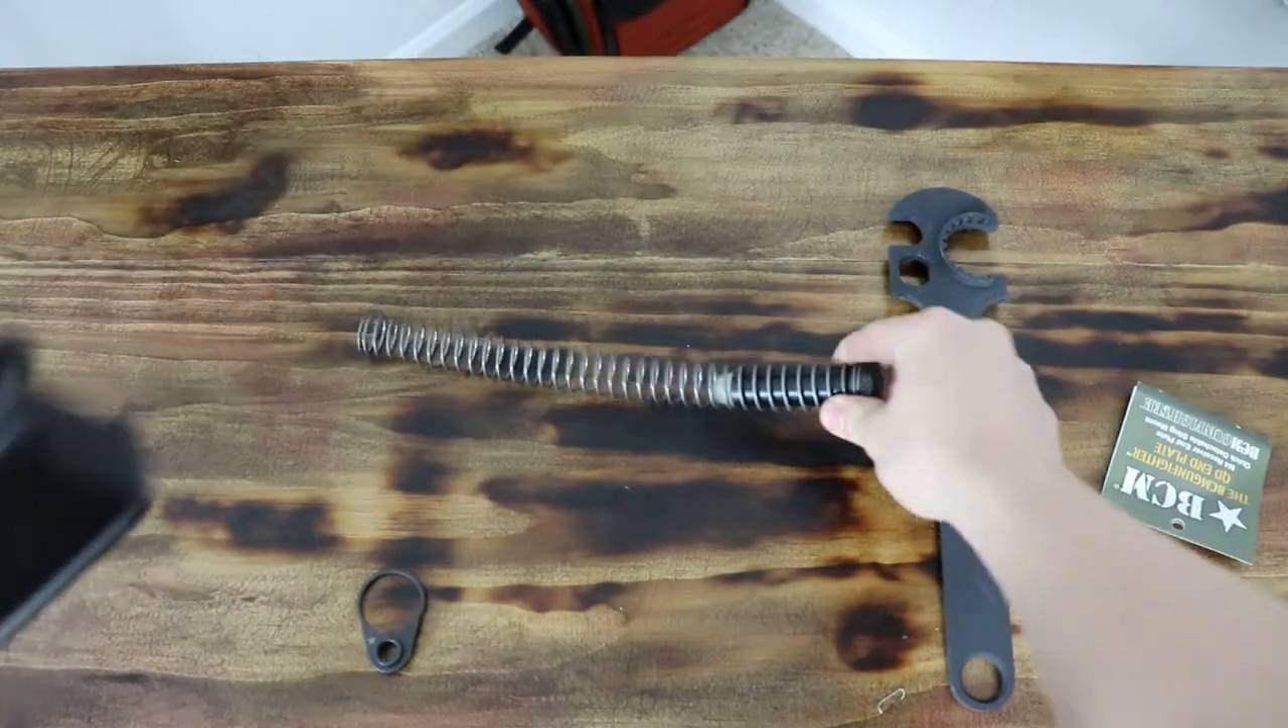So your buffer spring and everything's out.